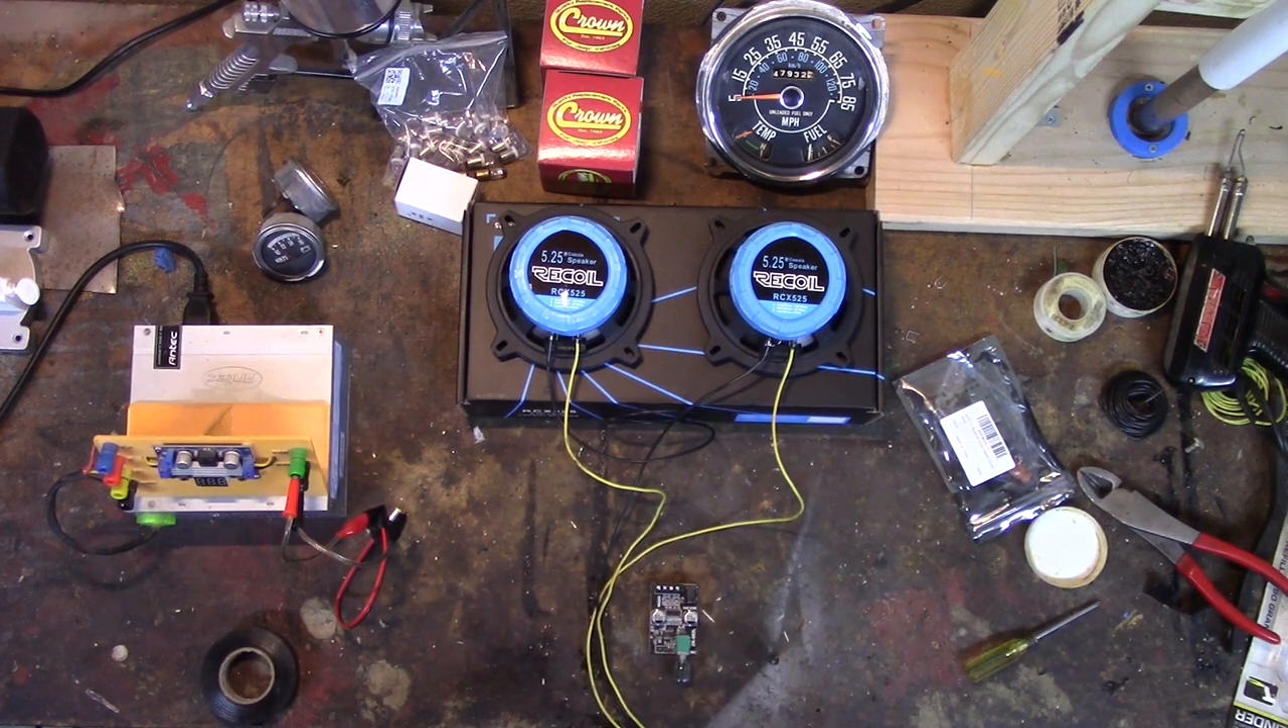I got speaker wires on the speakers.